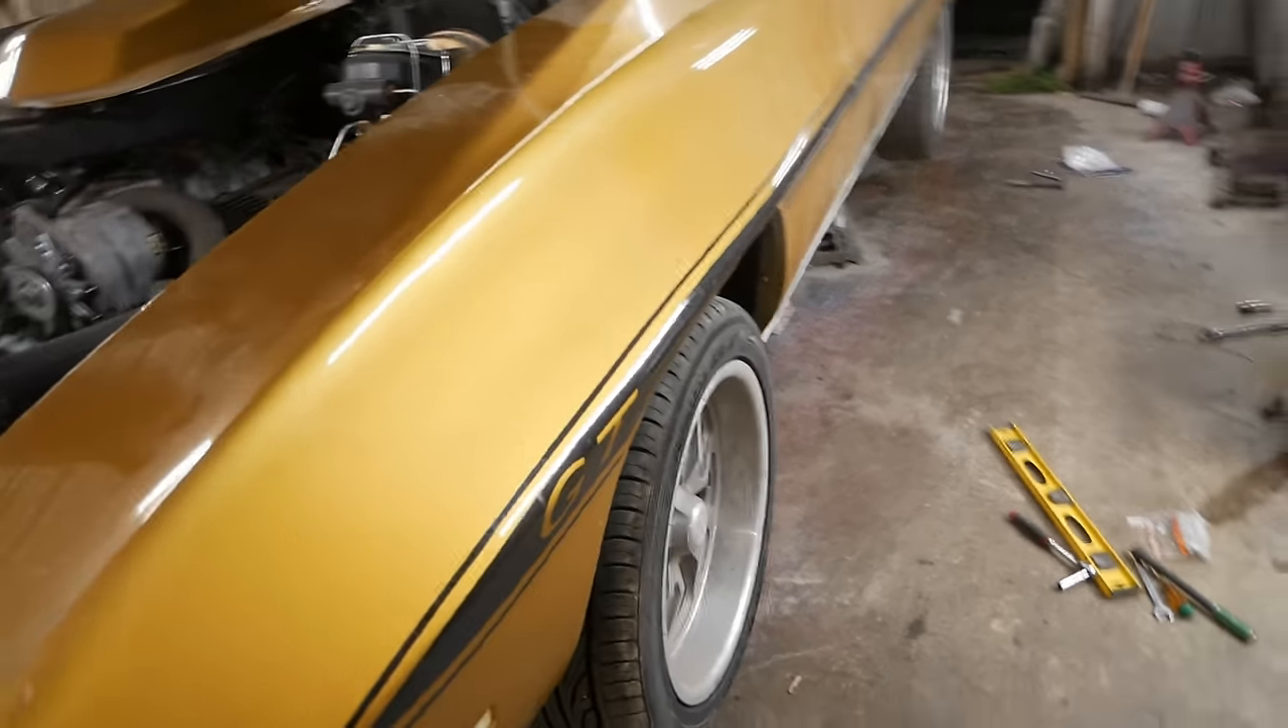The wheels are back in place.